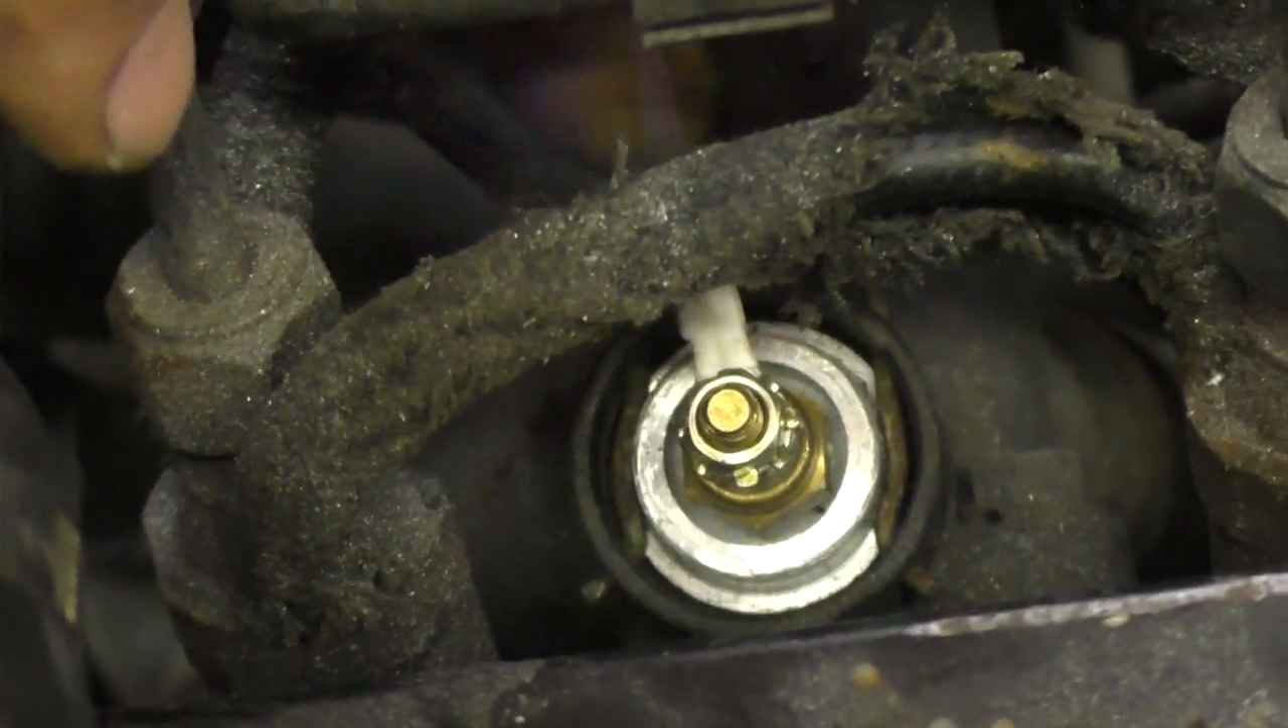So there's our little water temperature sensor all in place.